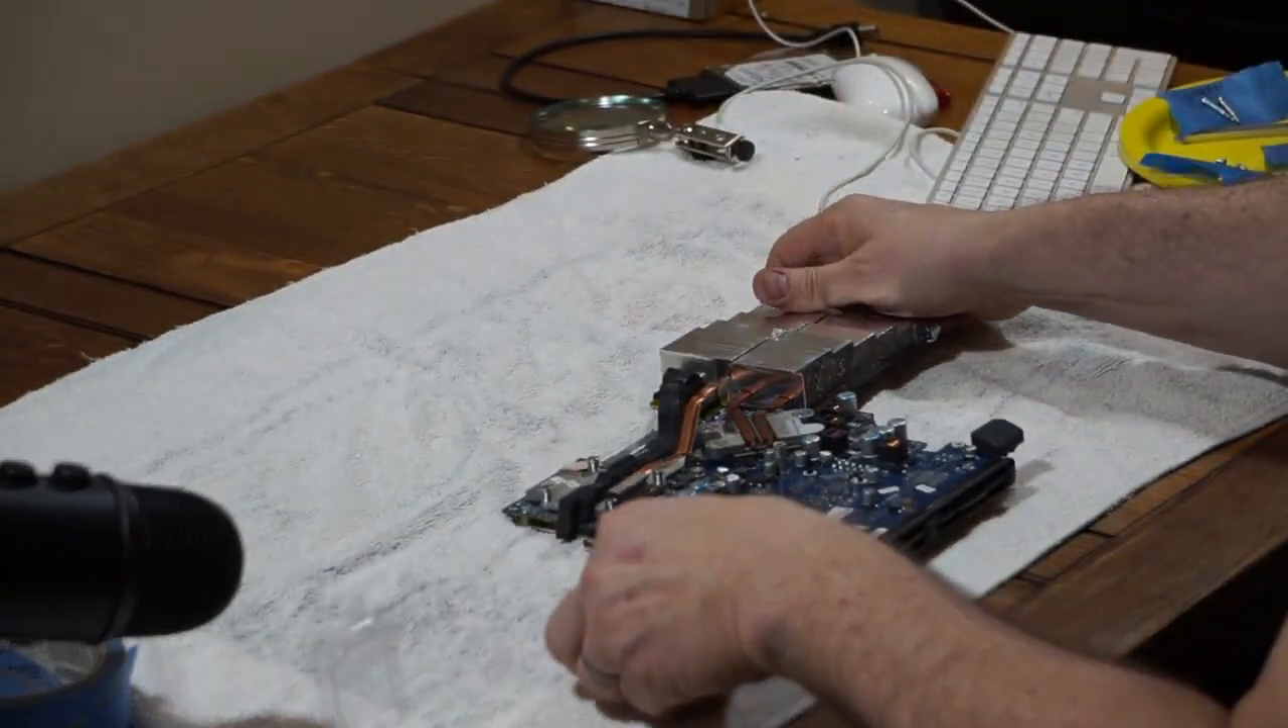After going through the many, many steps of taking screws out and re-routing cables or disconnecting connectors, I finally have the motherboard of the computer out.